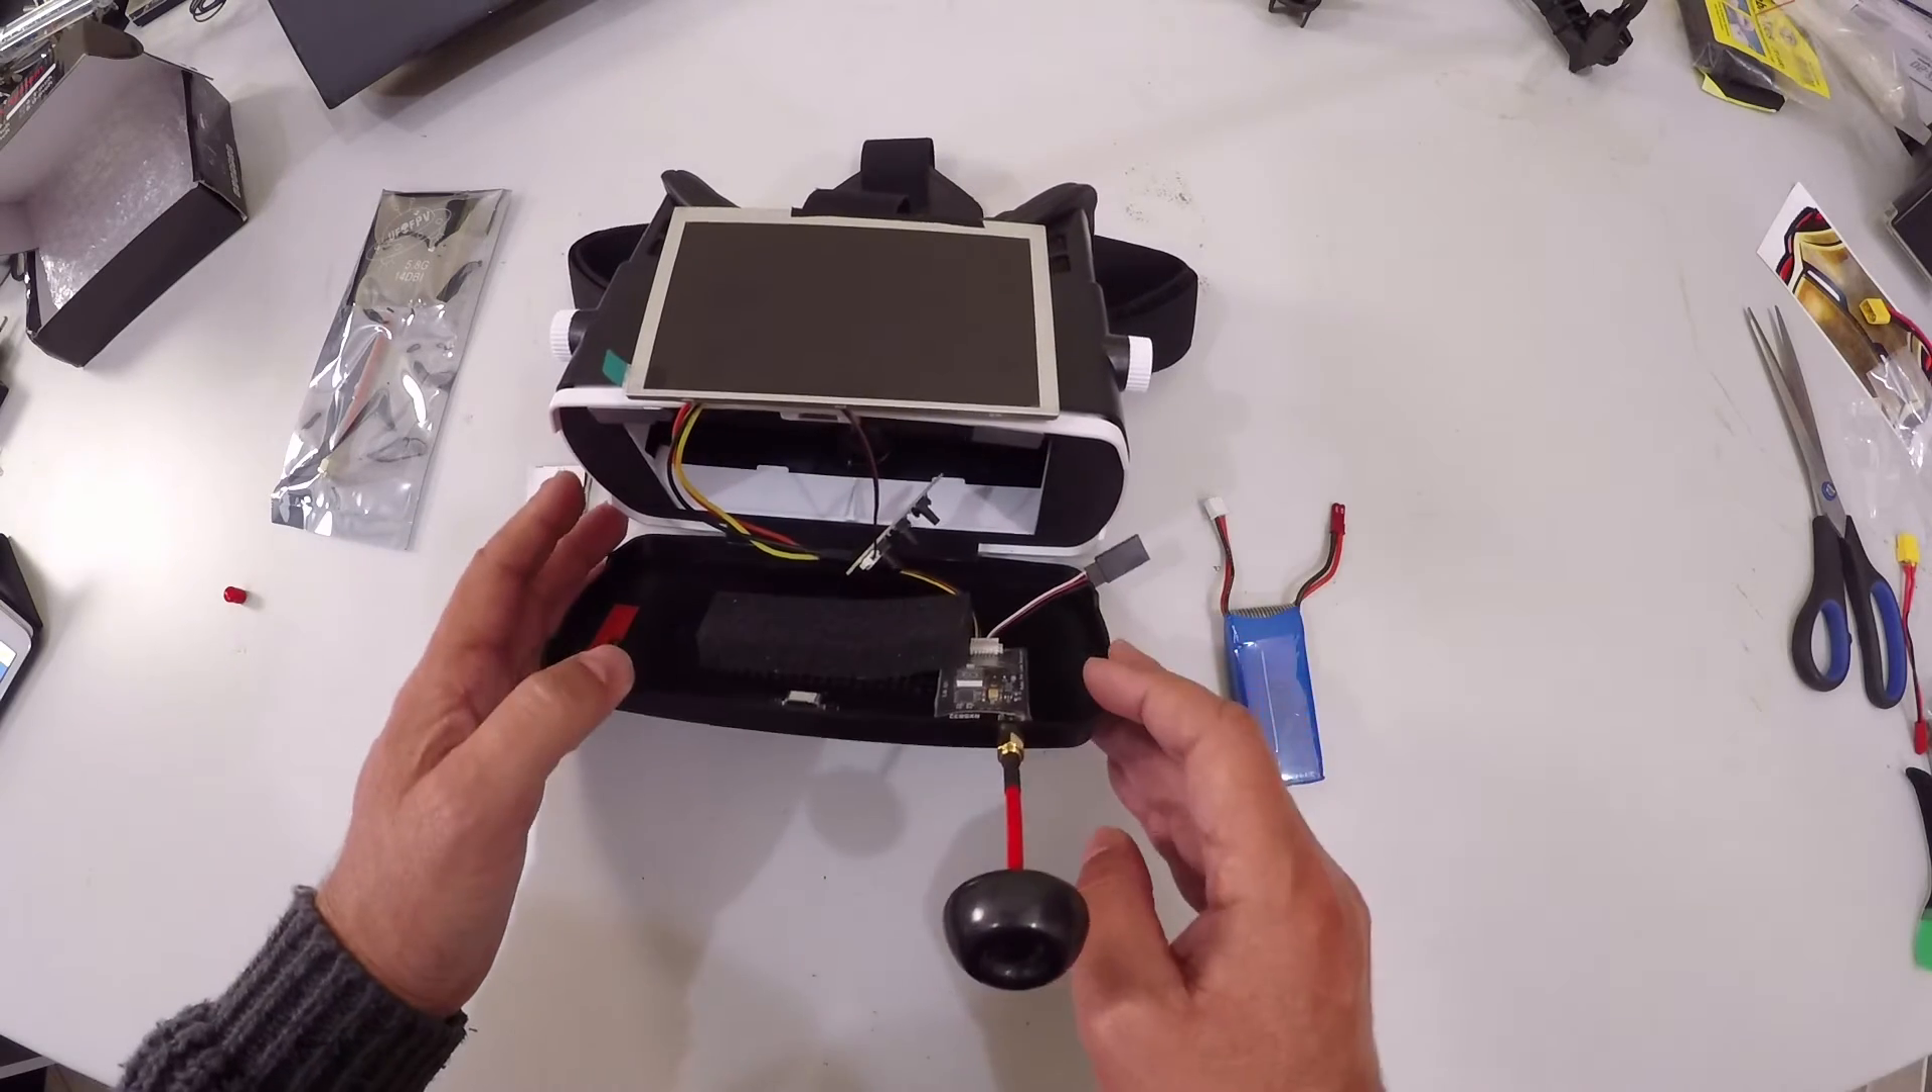So, we have our little reception antenna connected there.